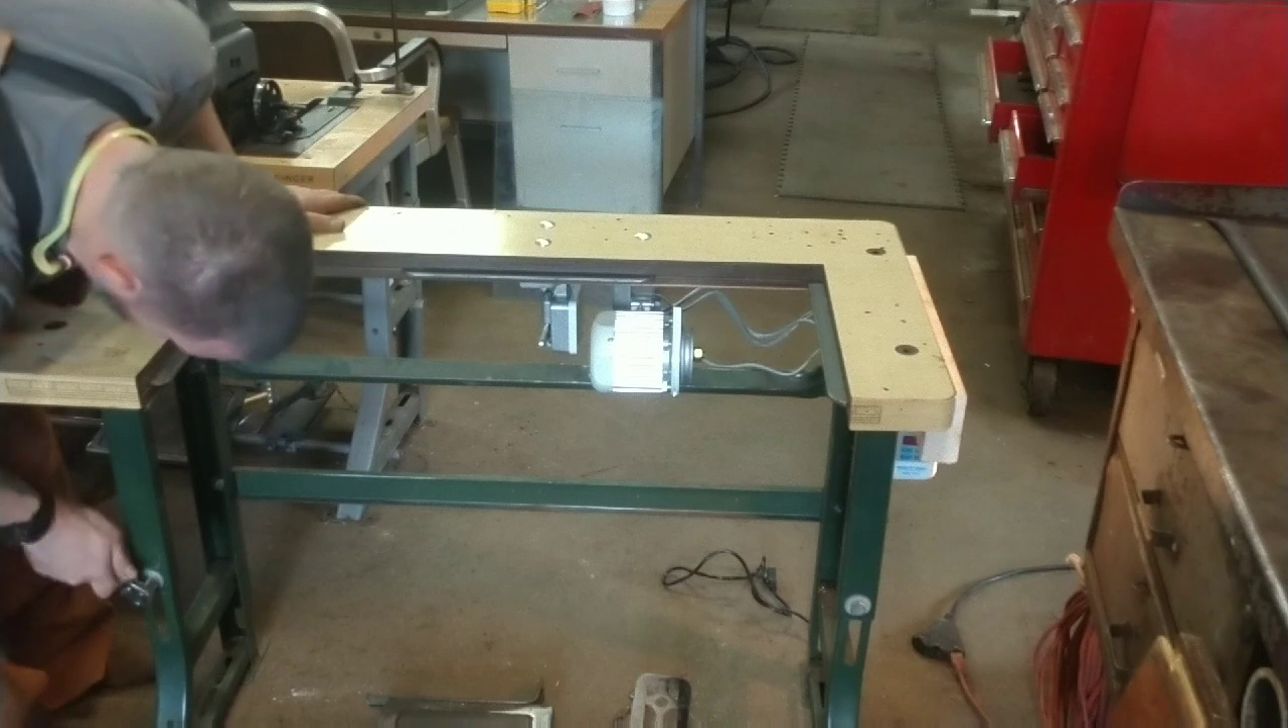So there's the motor mounted. You can see the control on the right side.